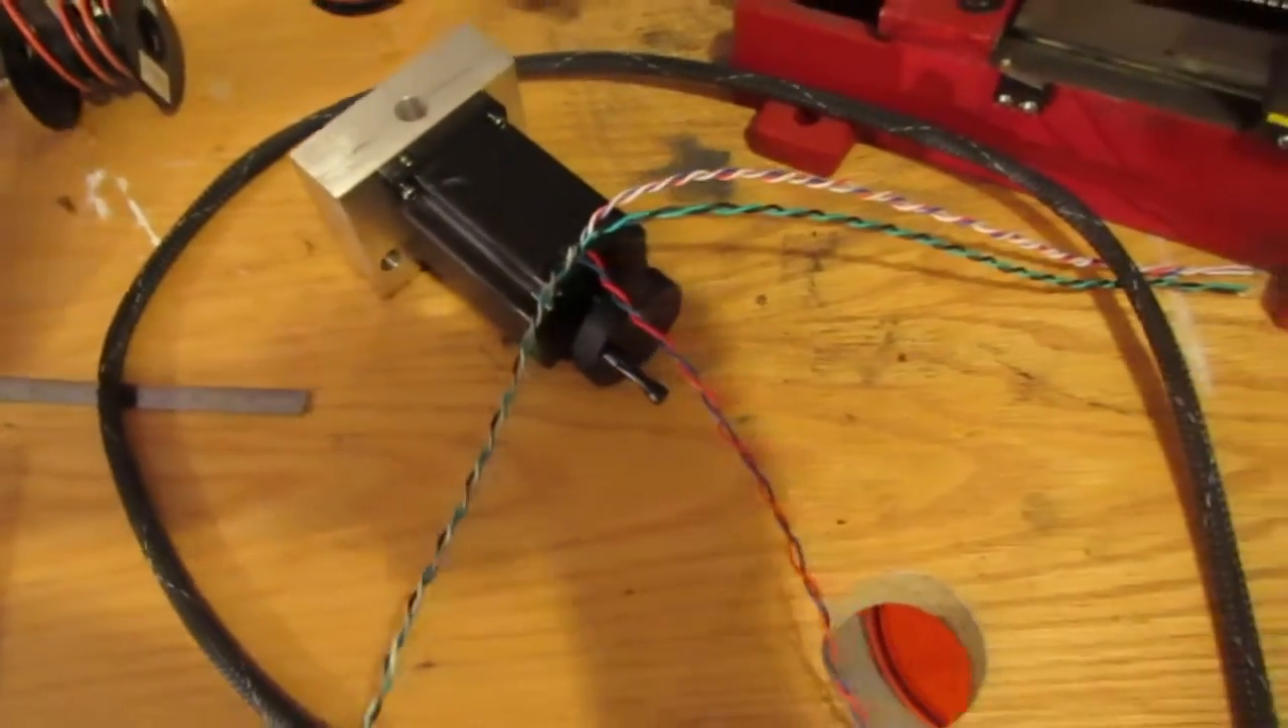I paired off the wires that needed to be paired off together and there's essentially four wires now.